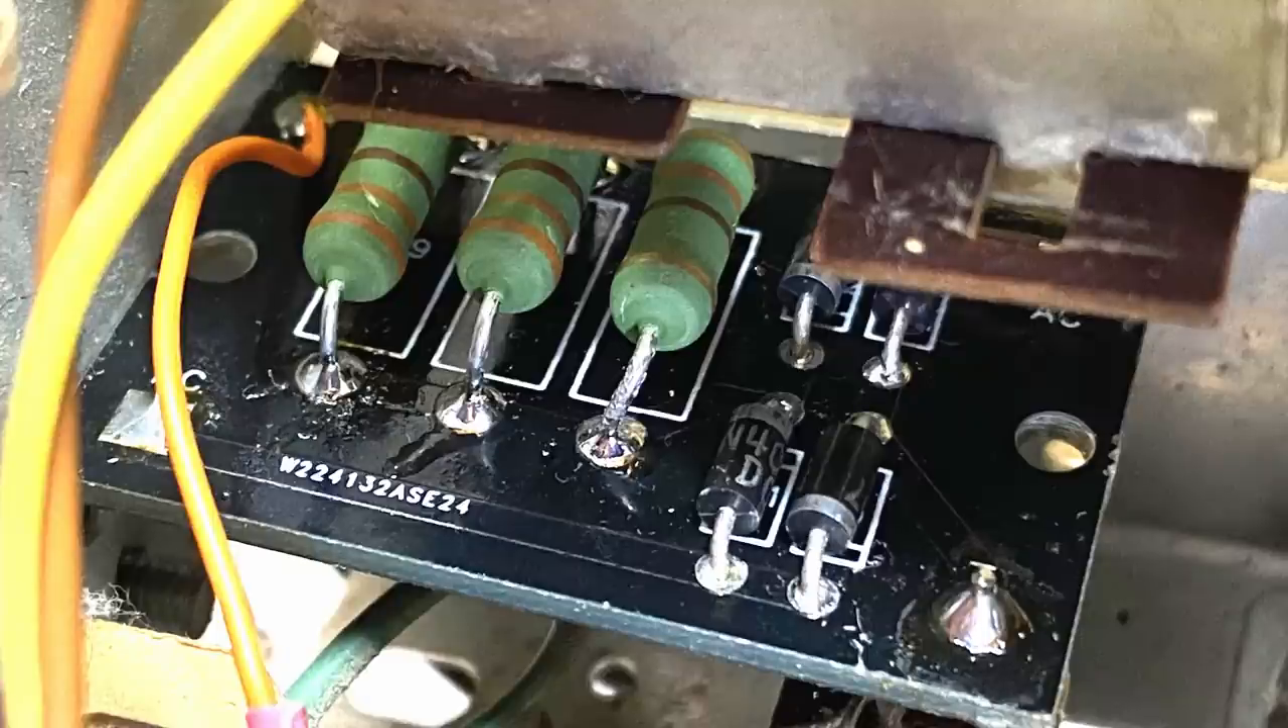I've actually finished putting in three resistors, three by 330 ohm resistors inside on that board.